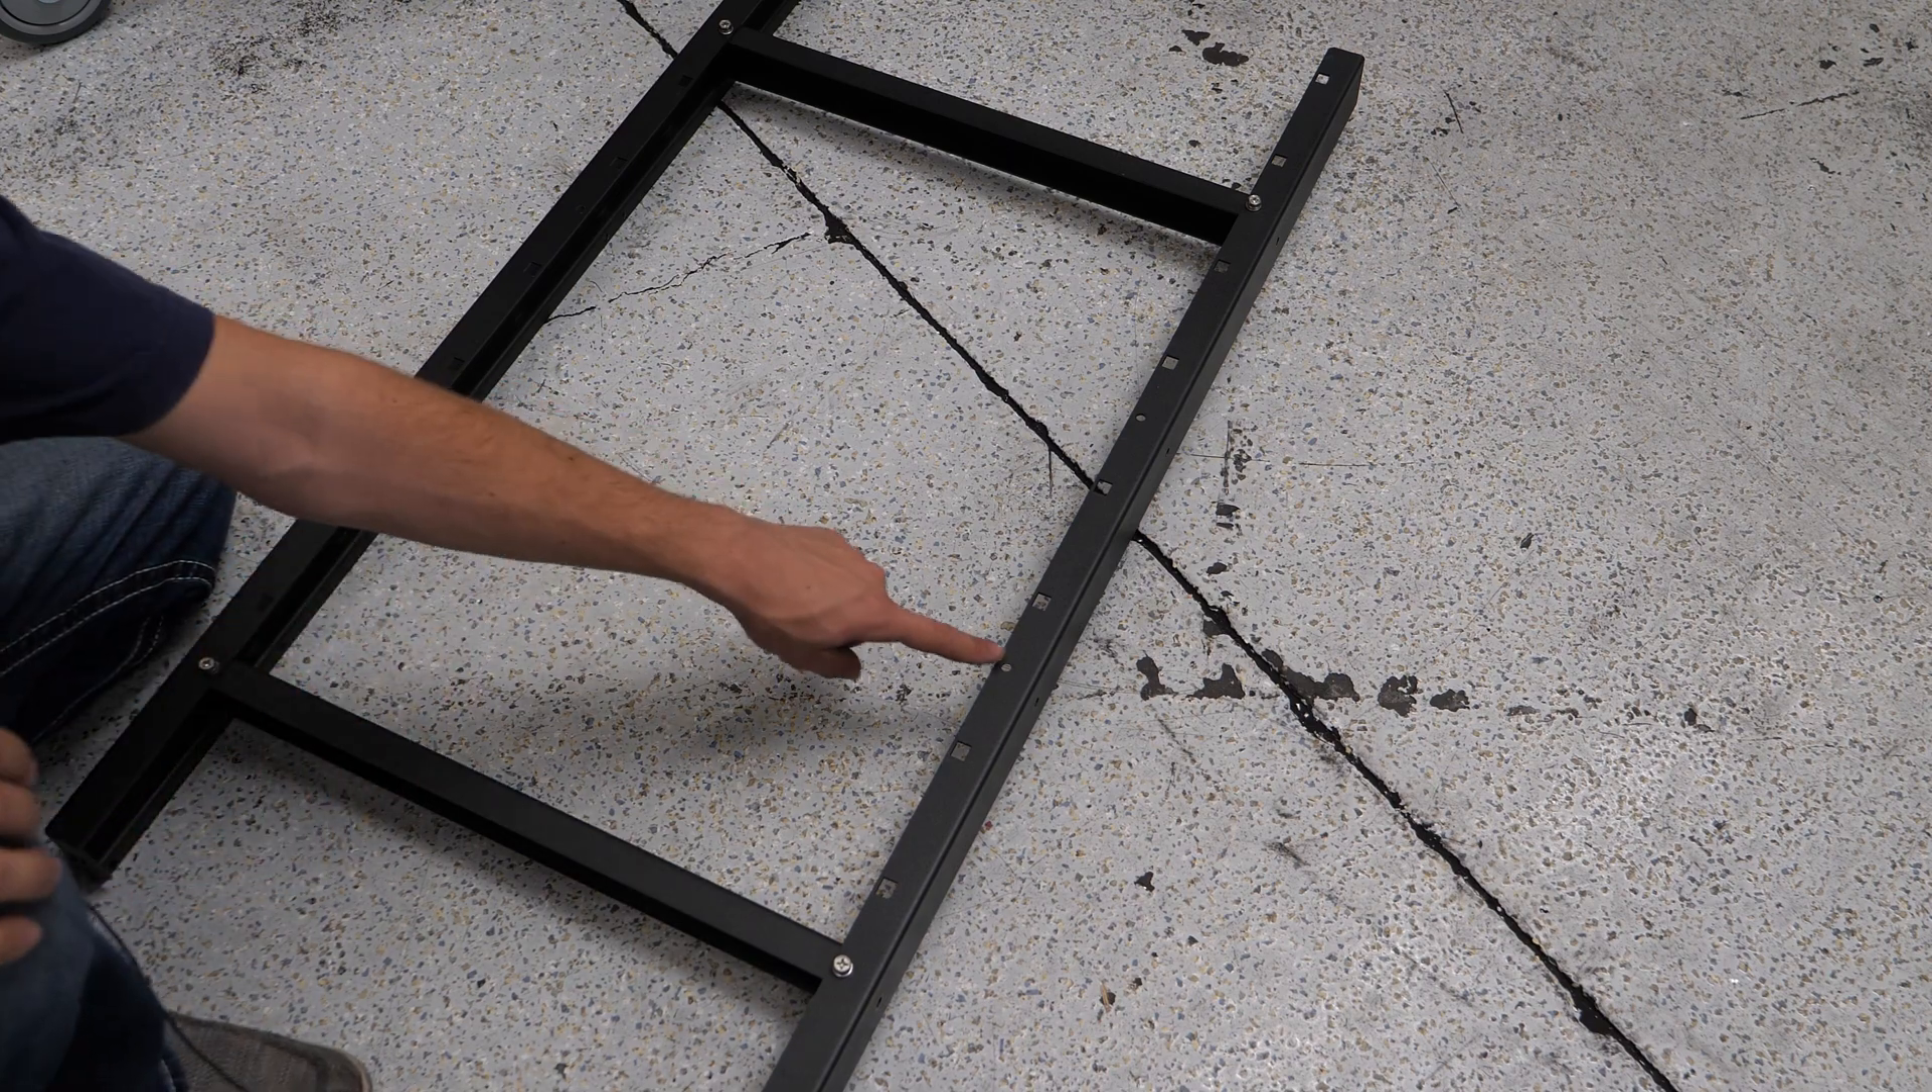So now I've gone ahead and added the bottom rail. So now I kind of have like a square shape.